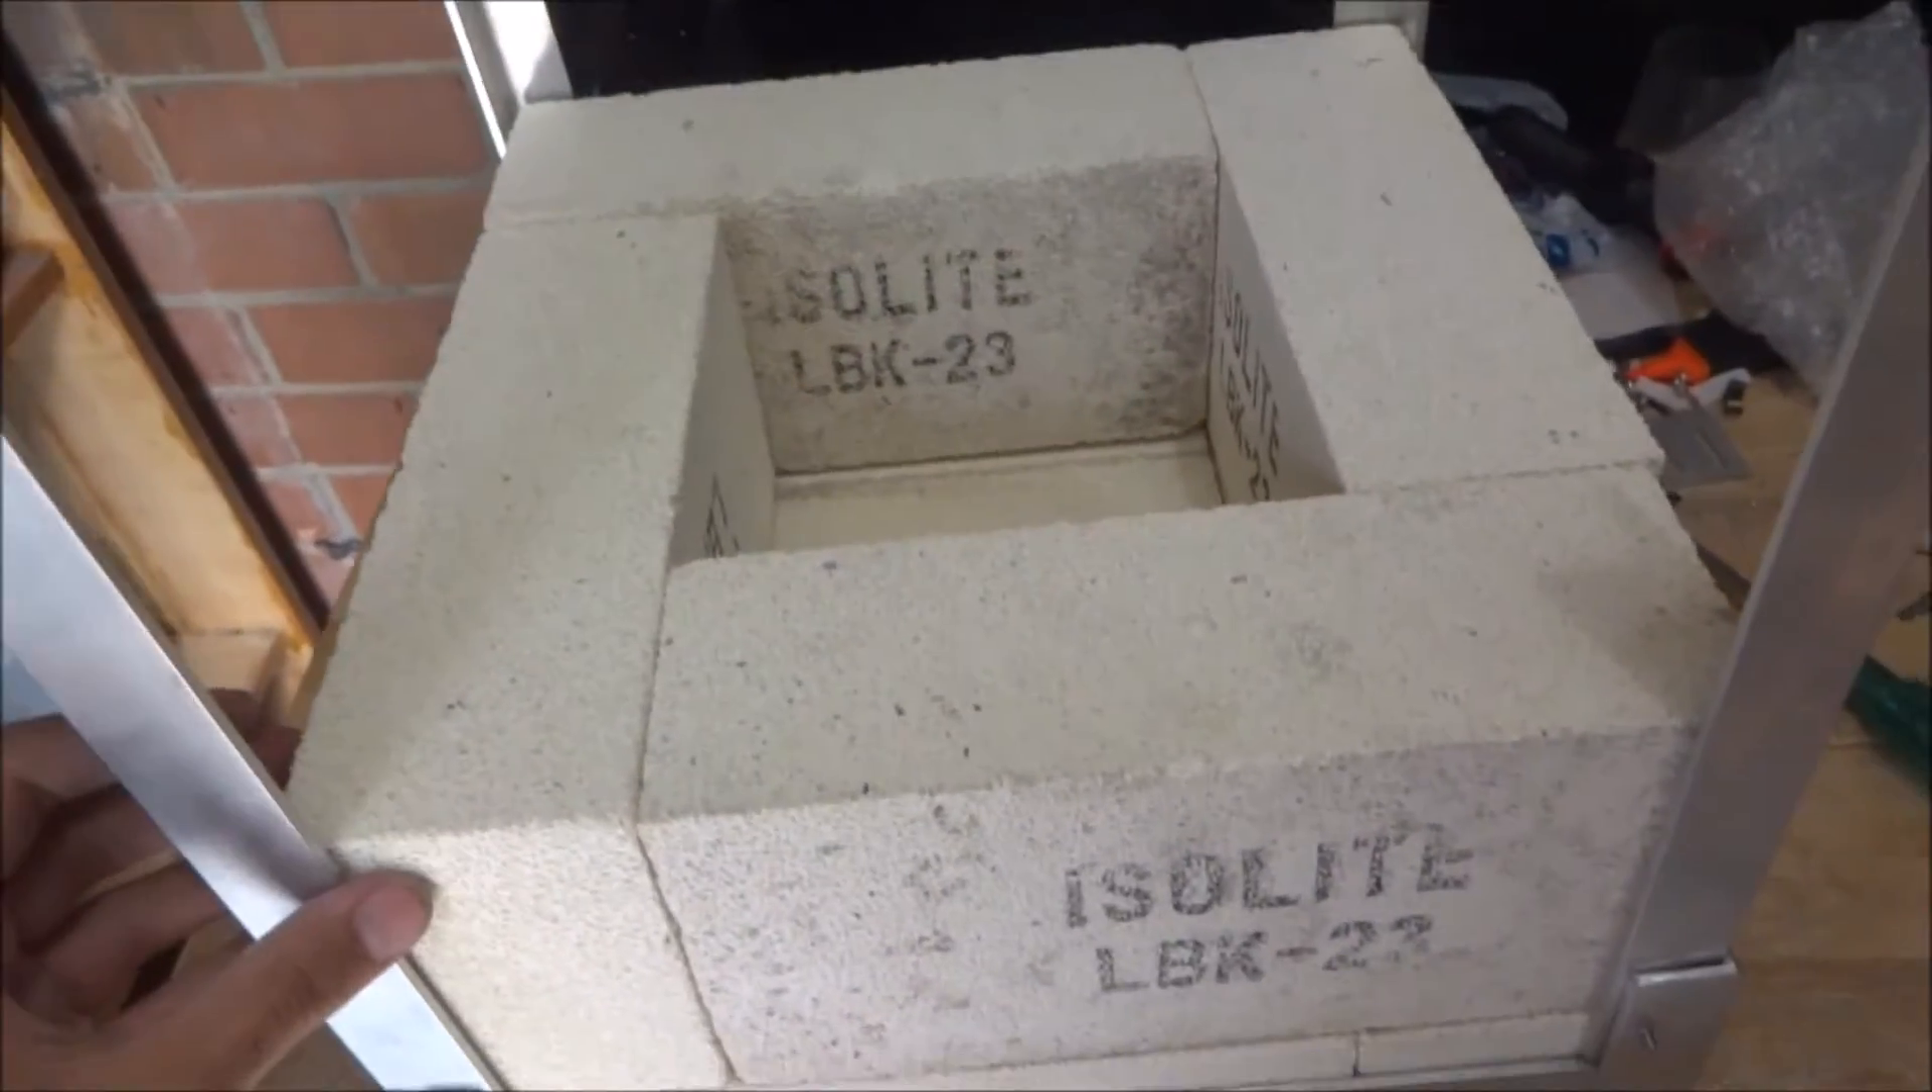As you can see the bricks stack very nicely like that.